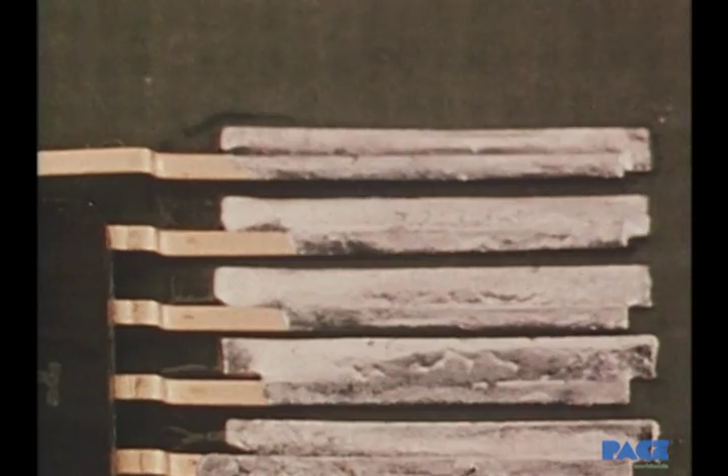The leads are not centered, and they overhang the edge of the pads.